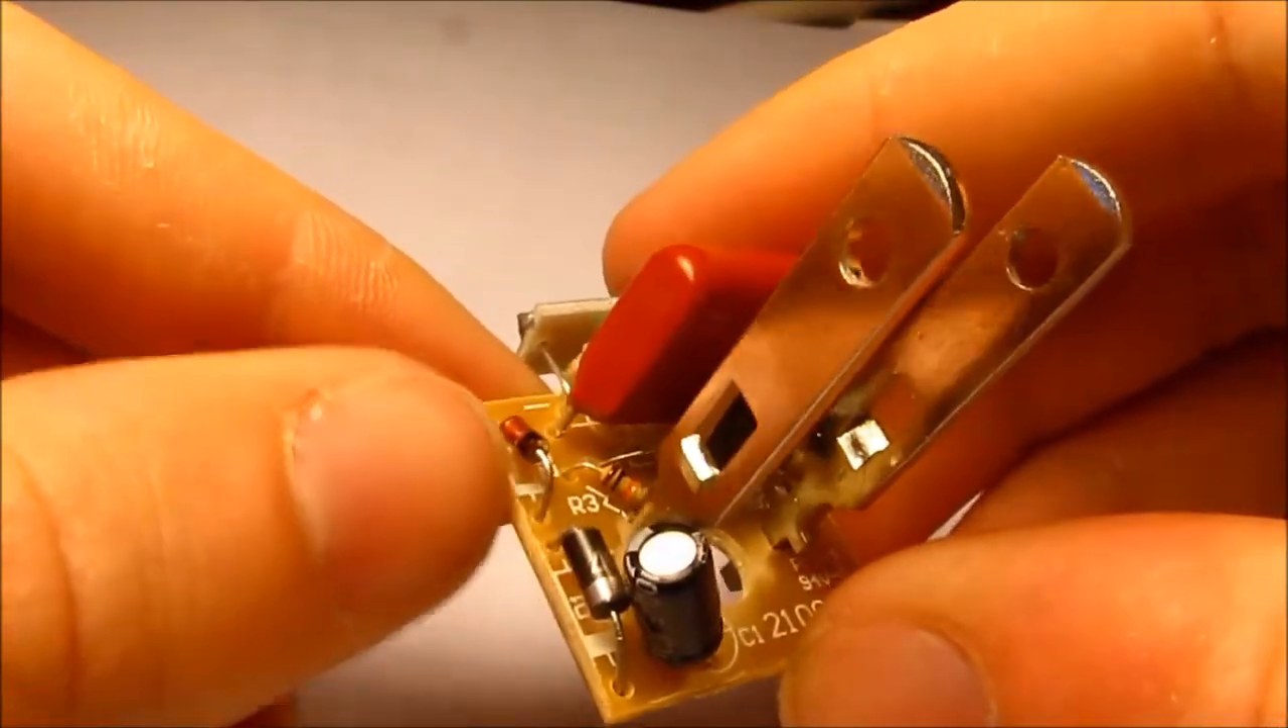Got the circuit board removed from the case and that's all there is.